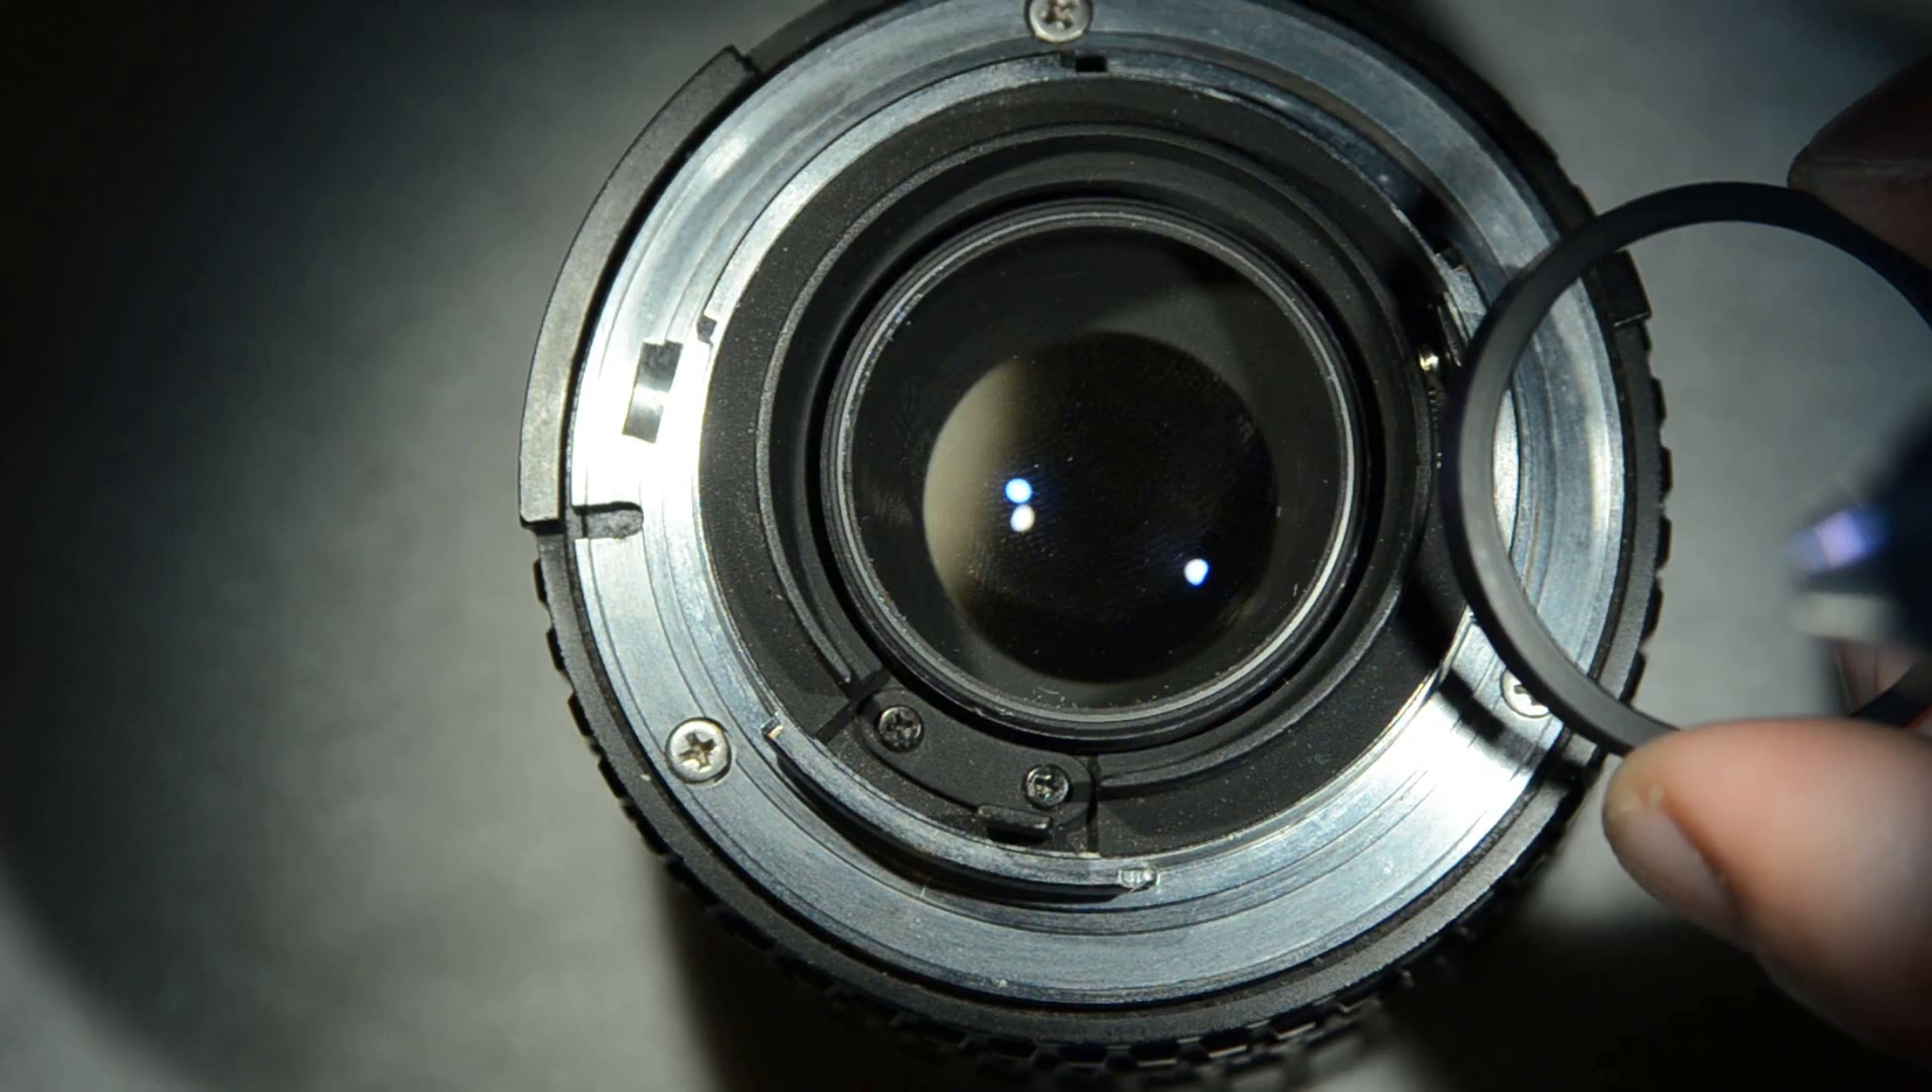I removed the ring. Here it is.